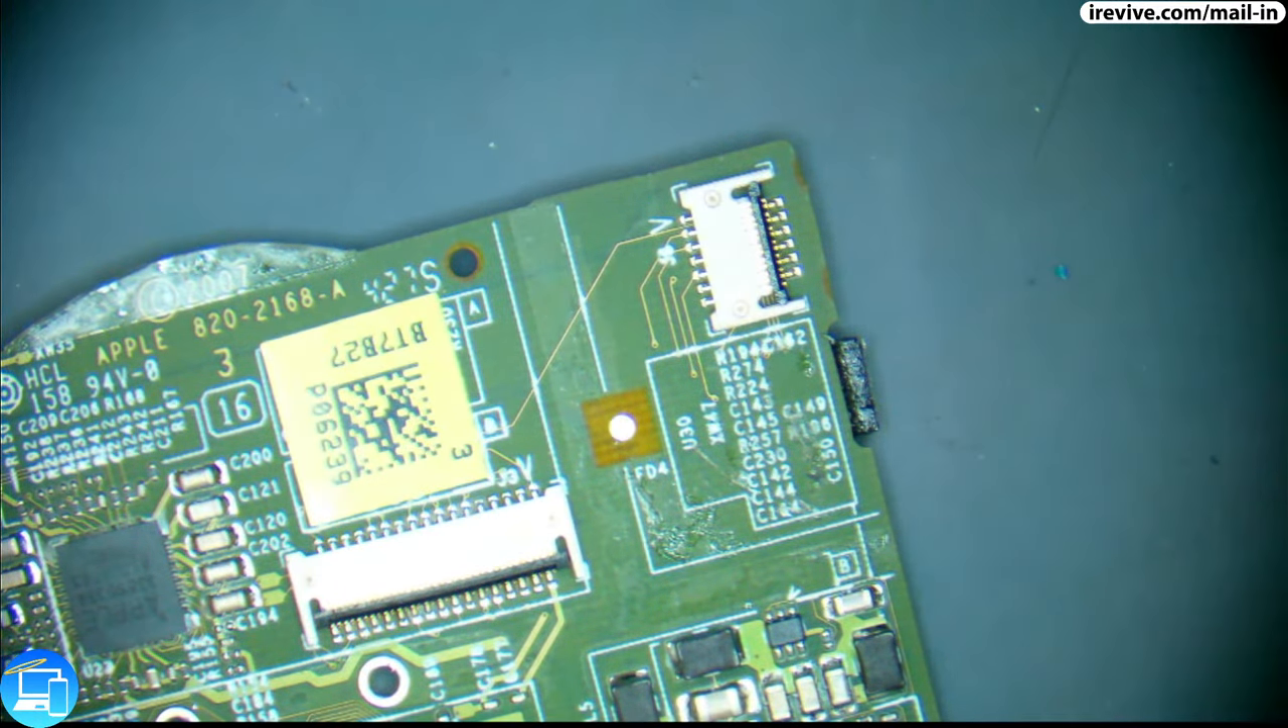So now we have just the bare logic board.